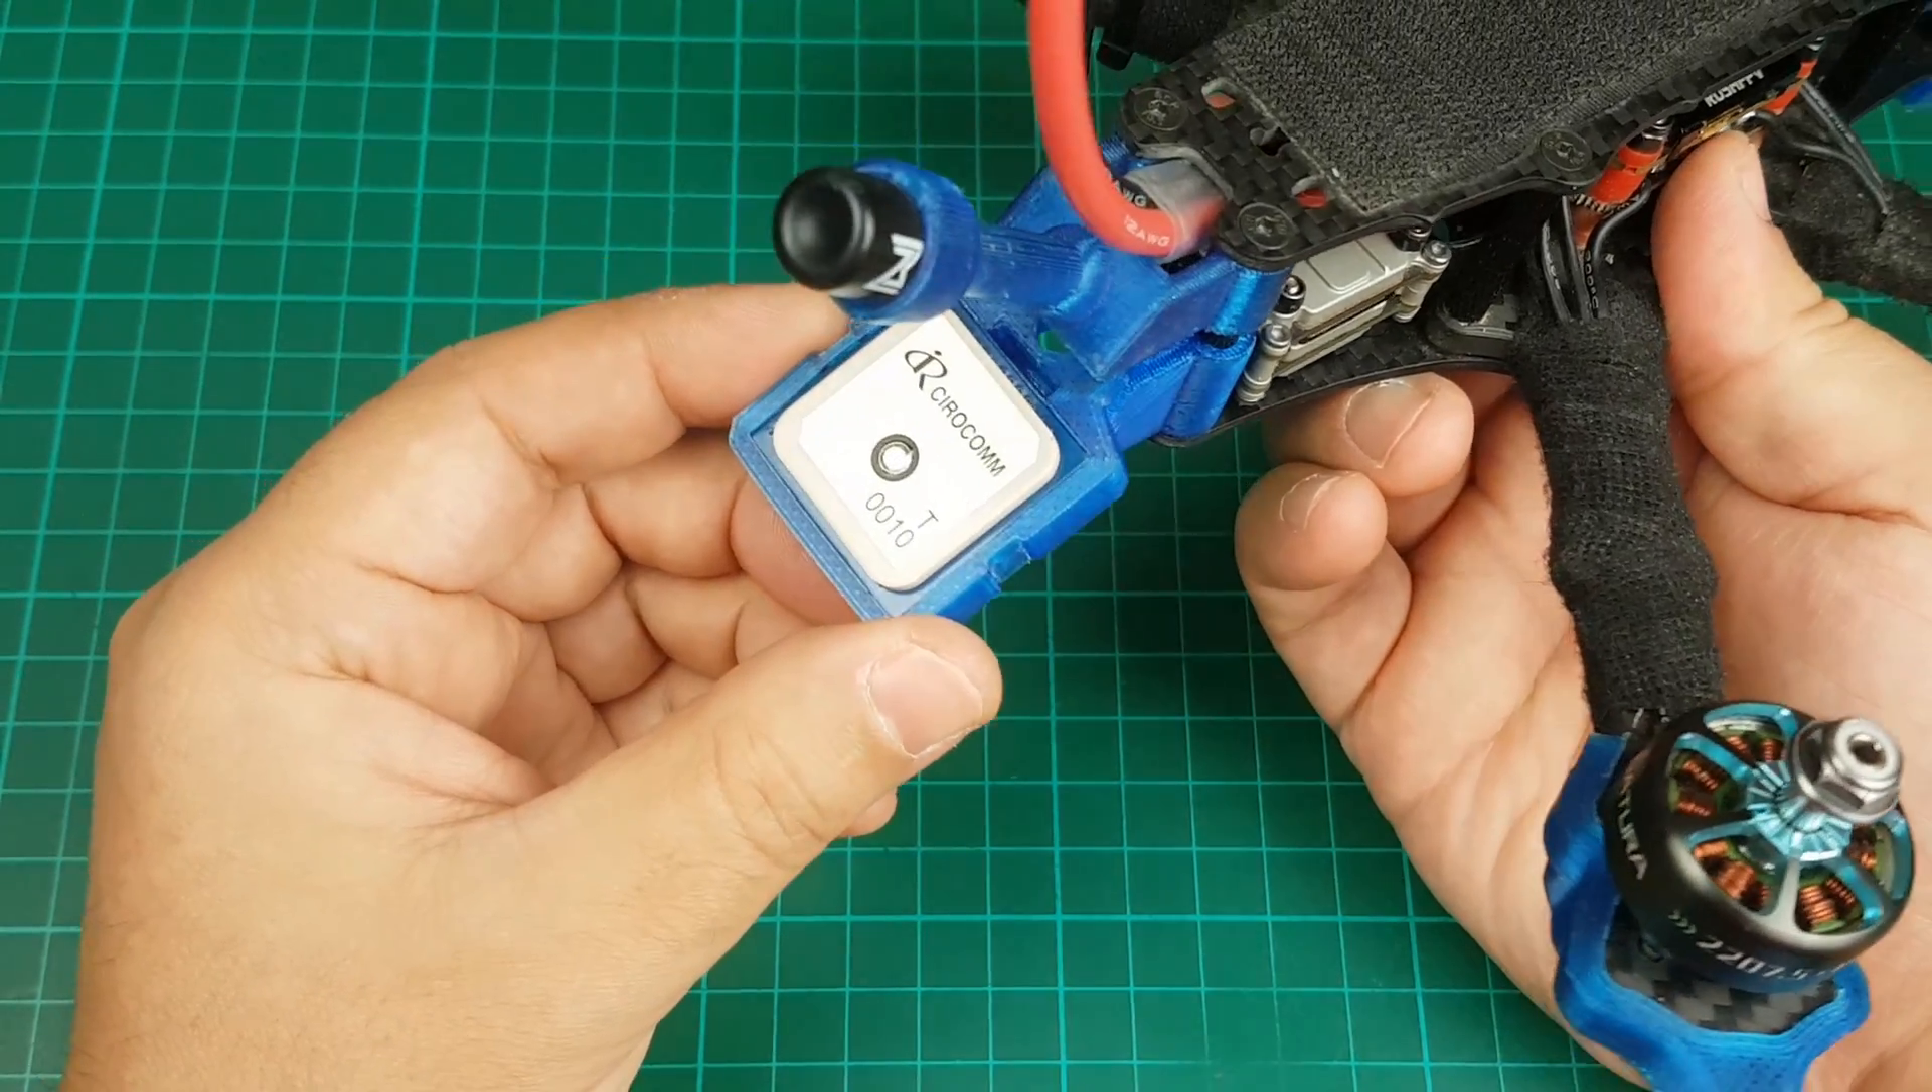Ok come vedete ho già fatto i collegamenti e sistemato il GPS.